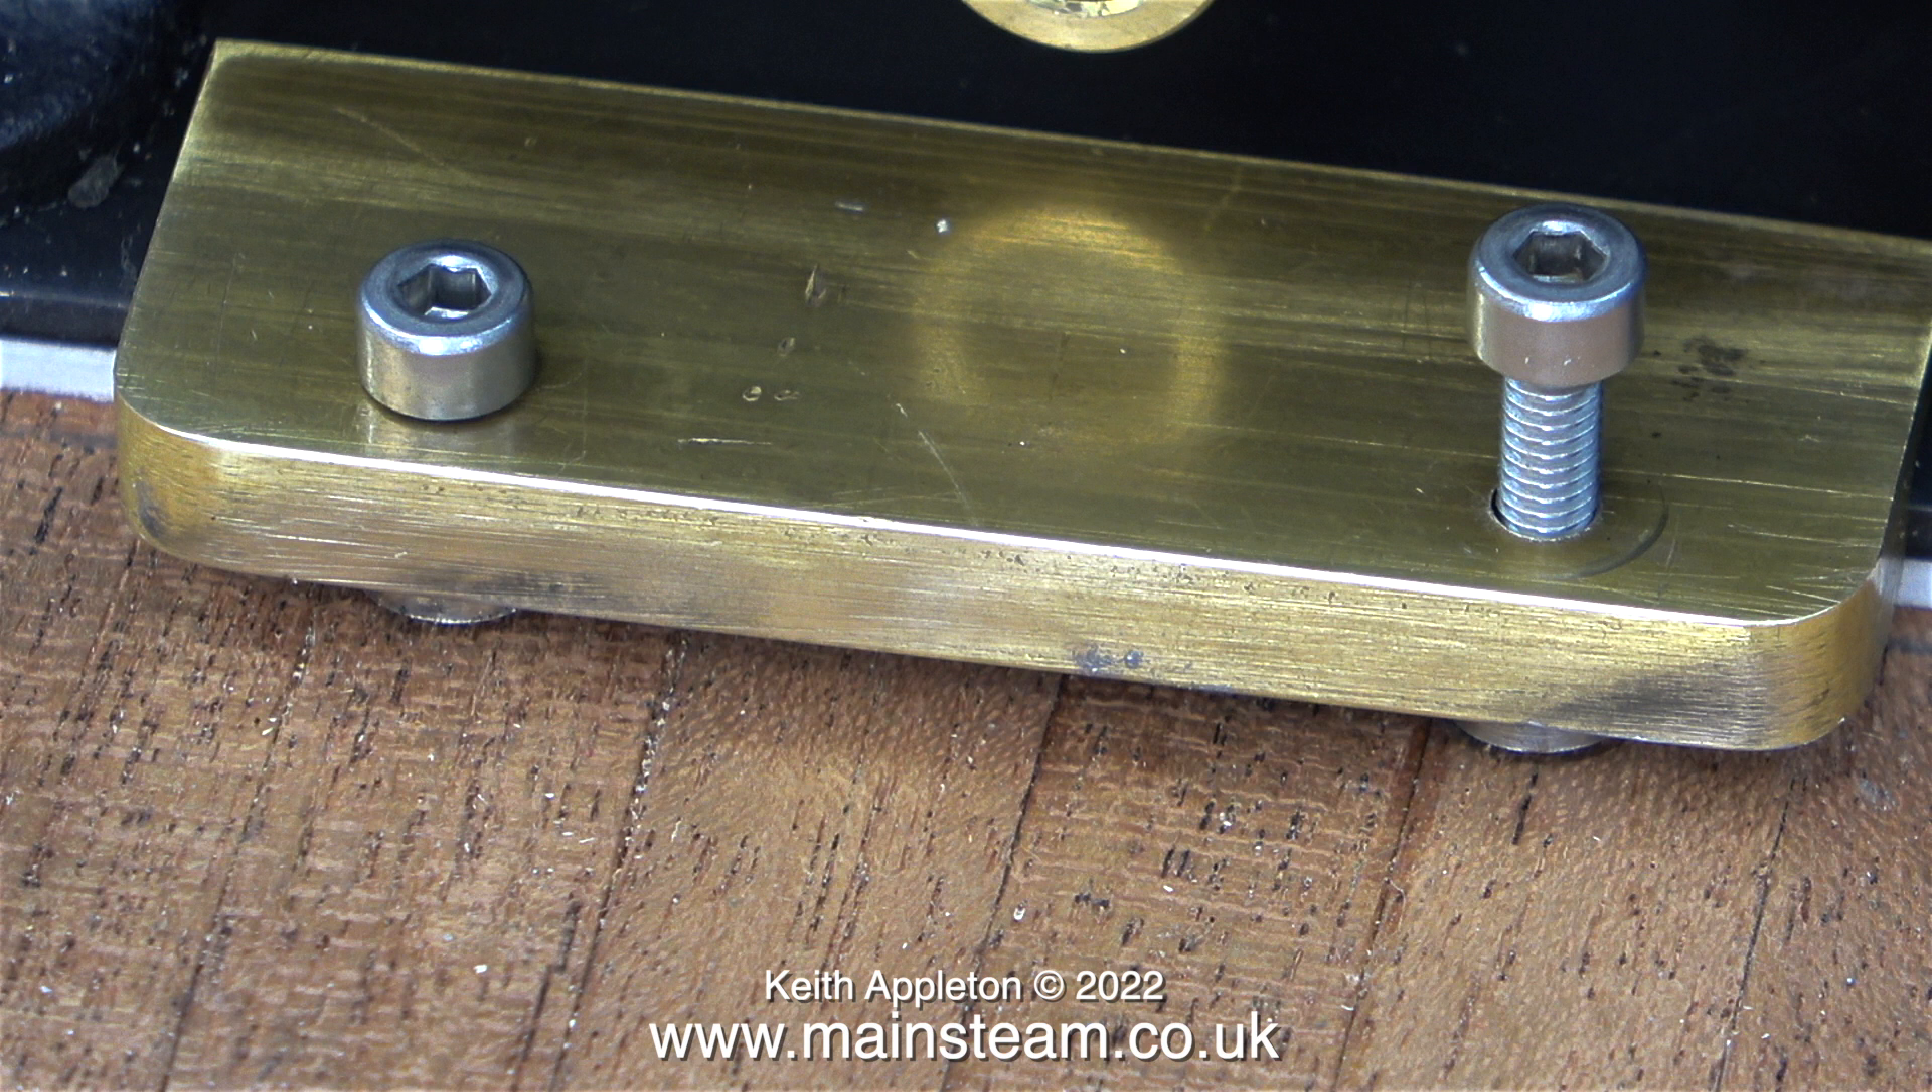I didn't tighten the bolts all the way in because I'm only going to have to remove them there's a lot of work yet to do on the baseboard.